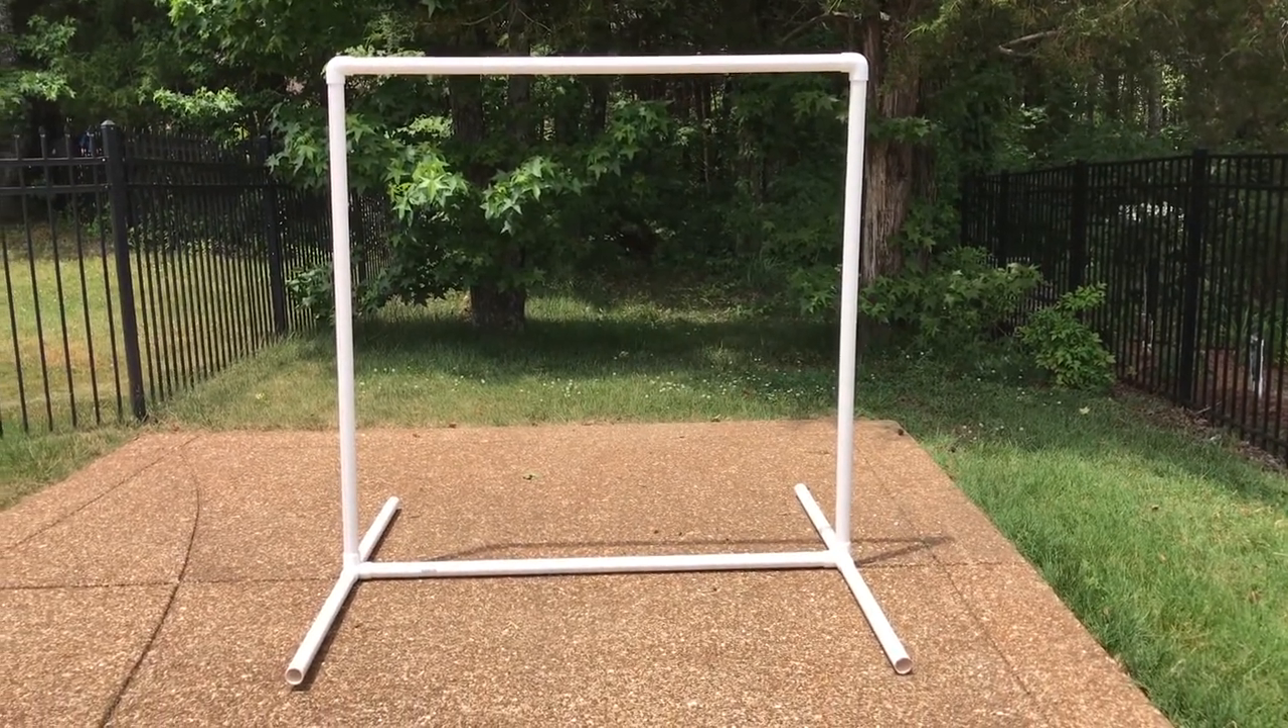So now you have your stand completed and it should look like this.